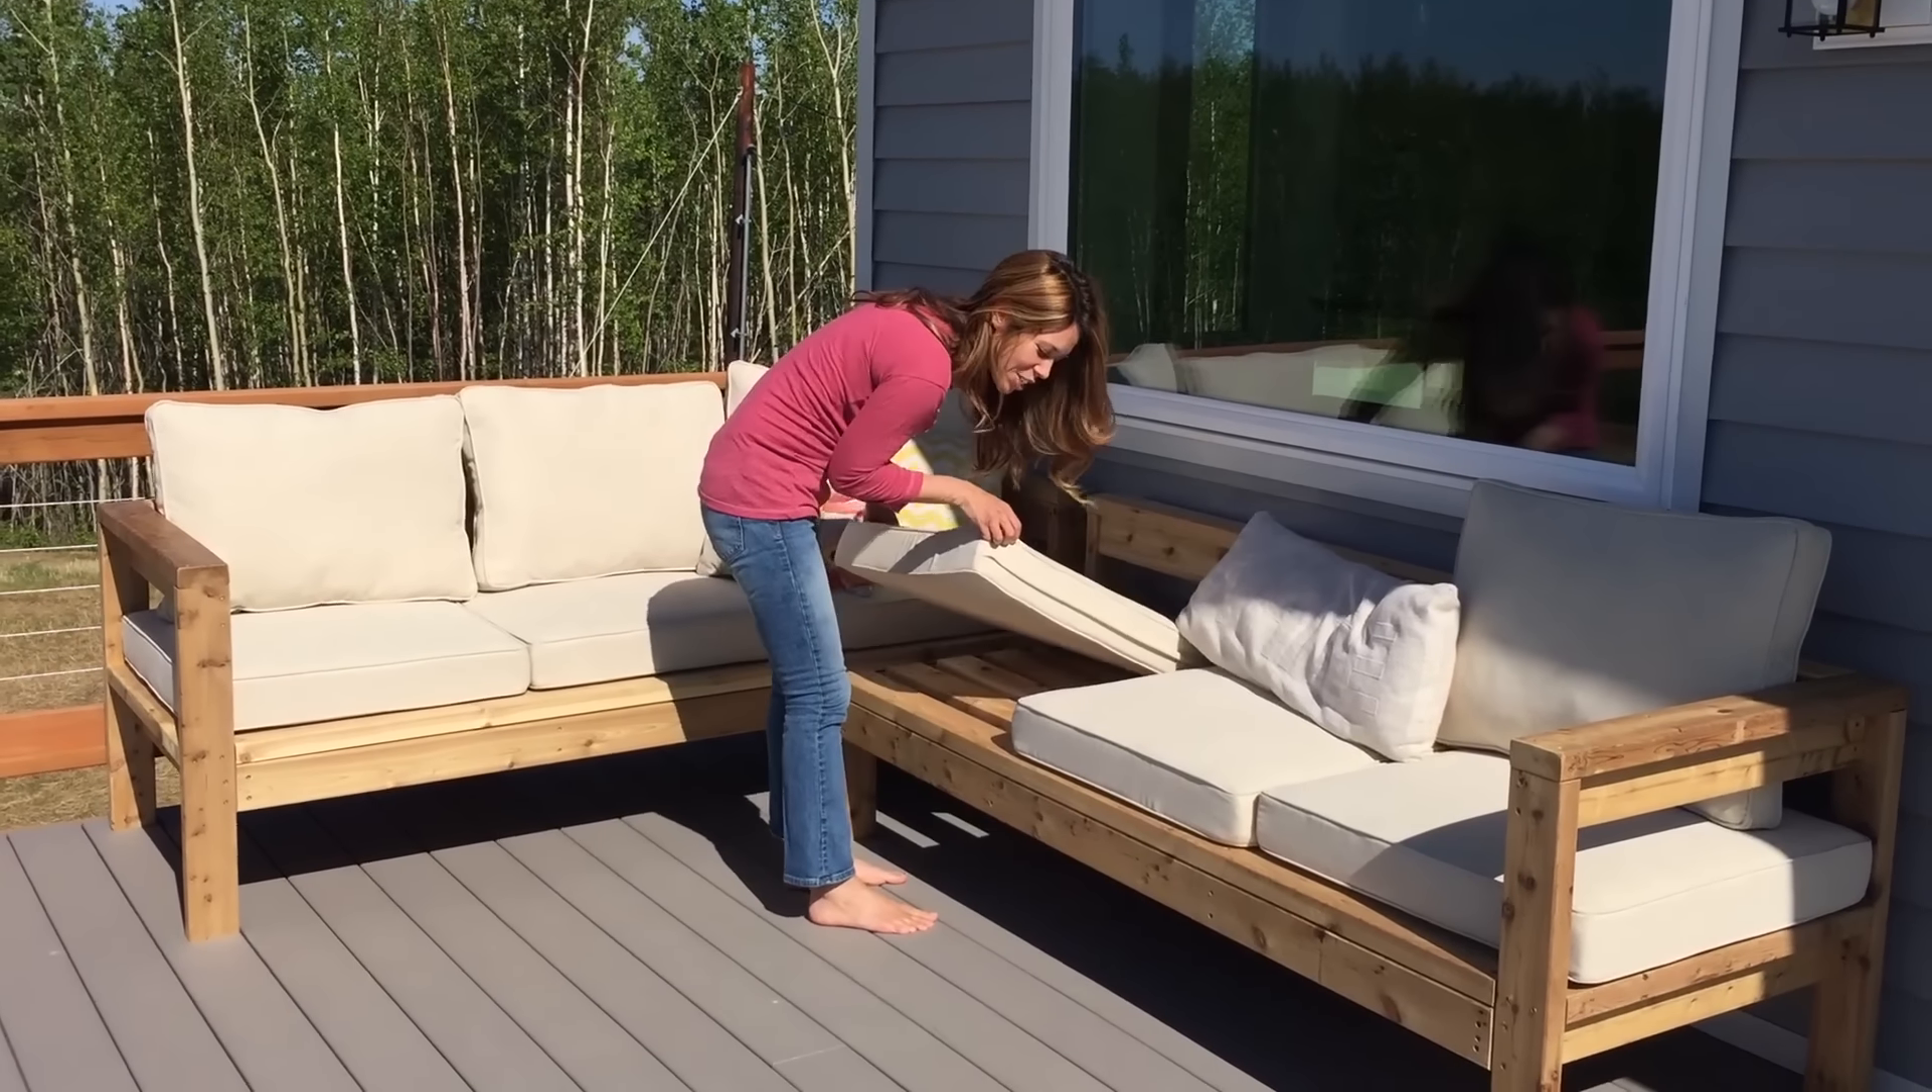Okay, so we are all done with this sectional and I'm putting these cushions on.